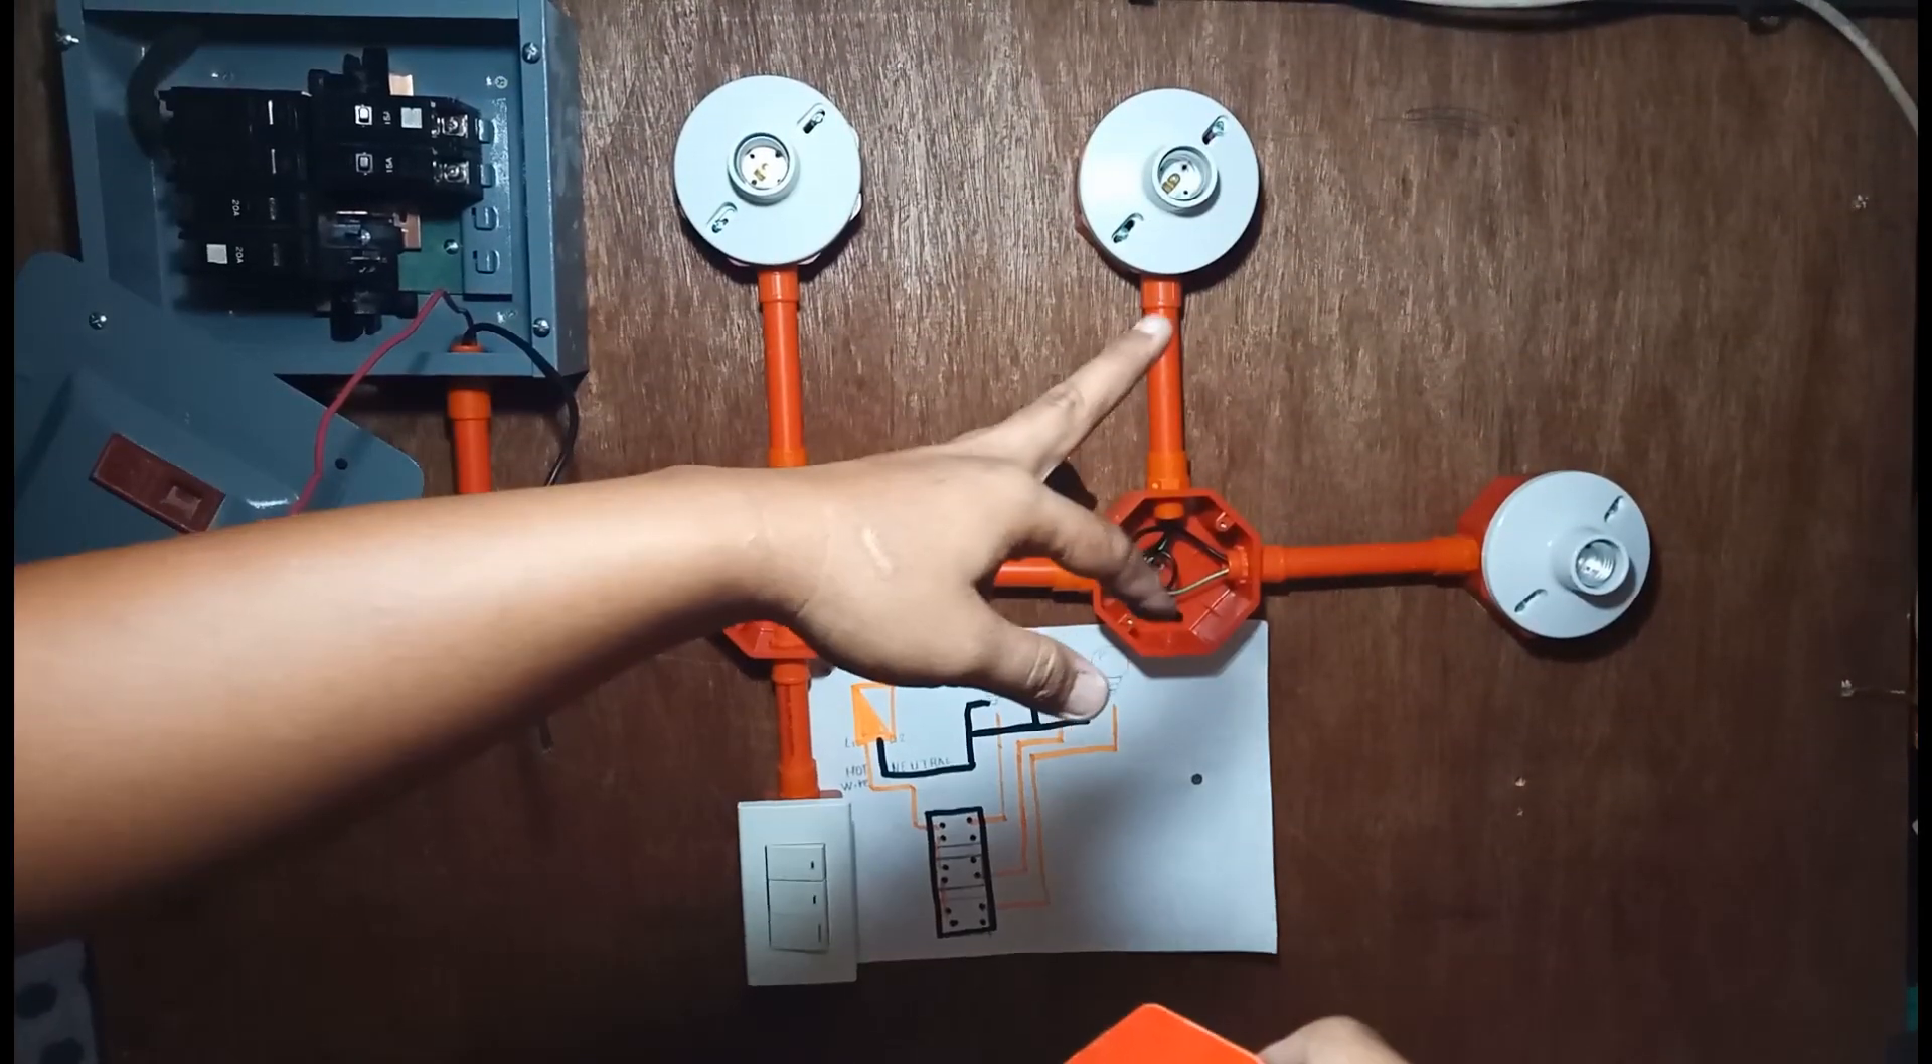Okay na nagkabit ko na lahat ang ating mga receptacle.